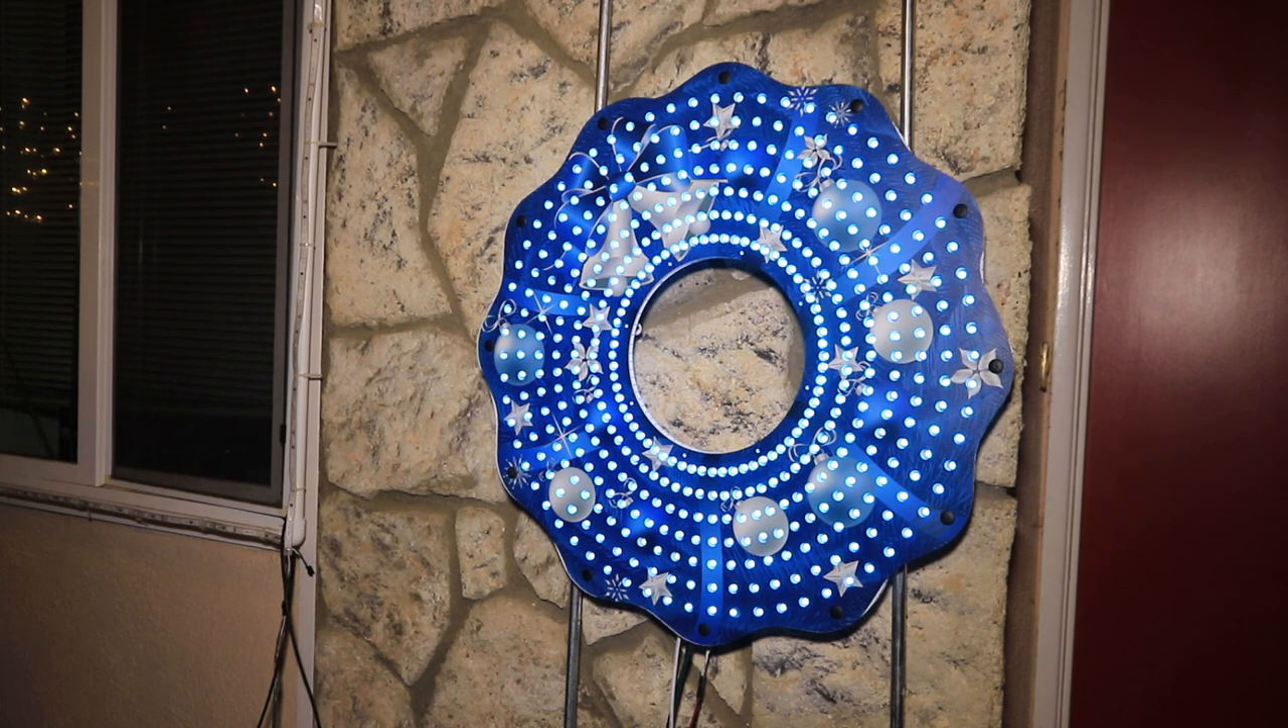So now we have the completed wreath mounted to the house on its frame, with its G-skin on the front.